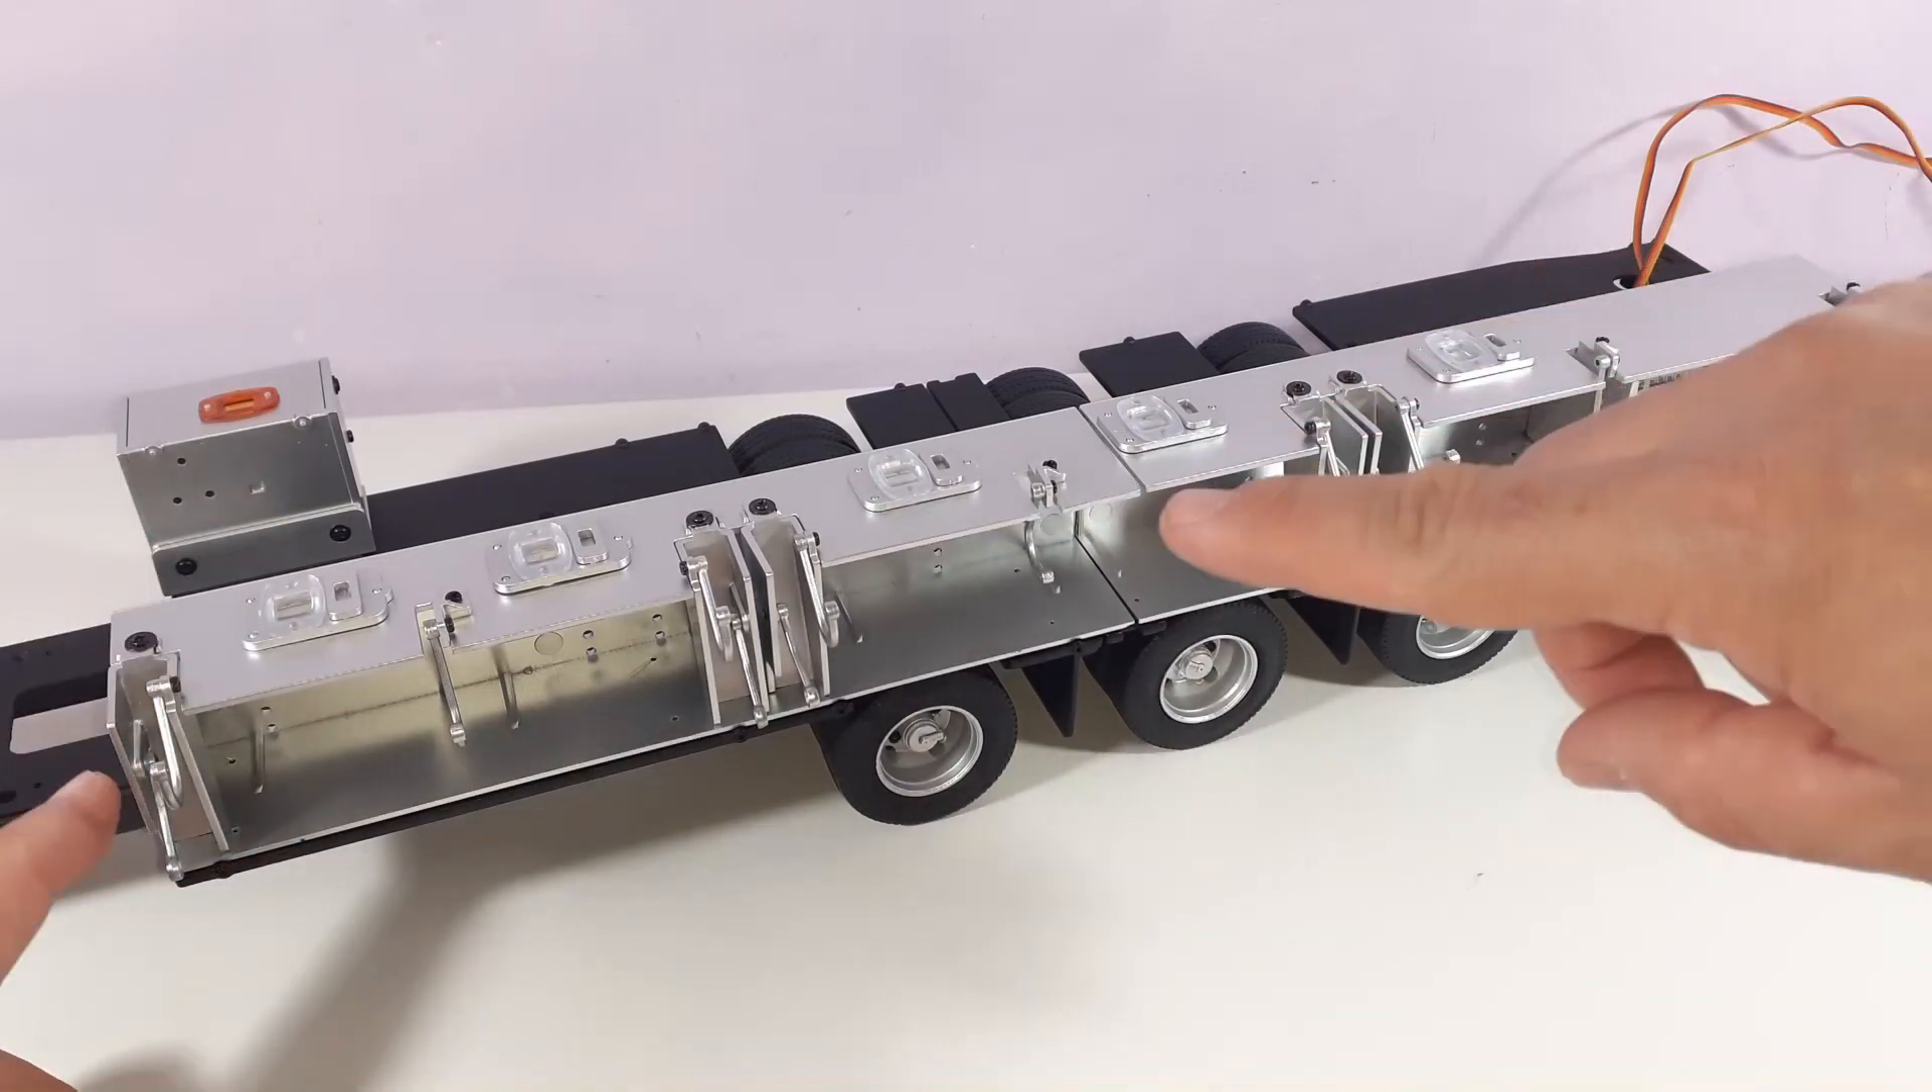Abbiamo montato i due vani sul pianale.